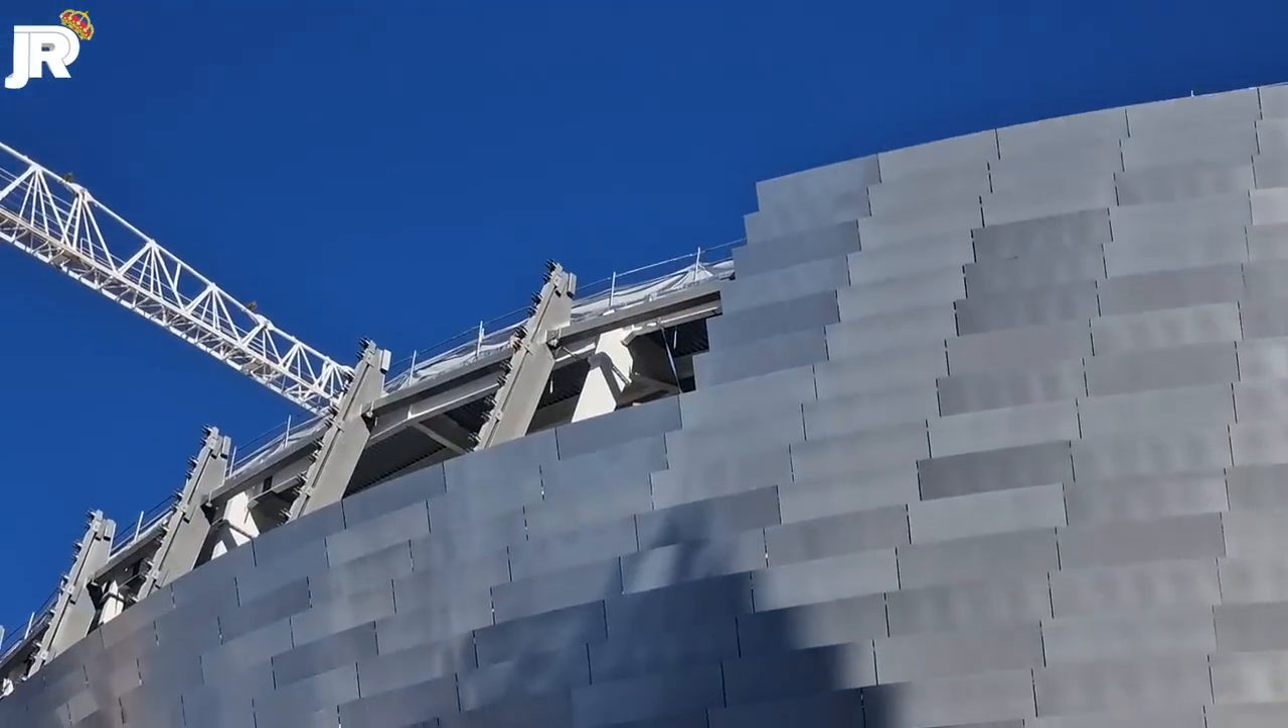Vemos que aún no han cerrado estos huecos.